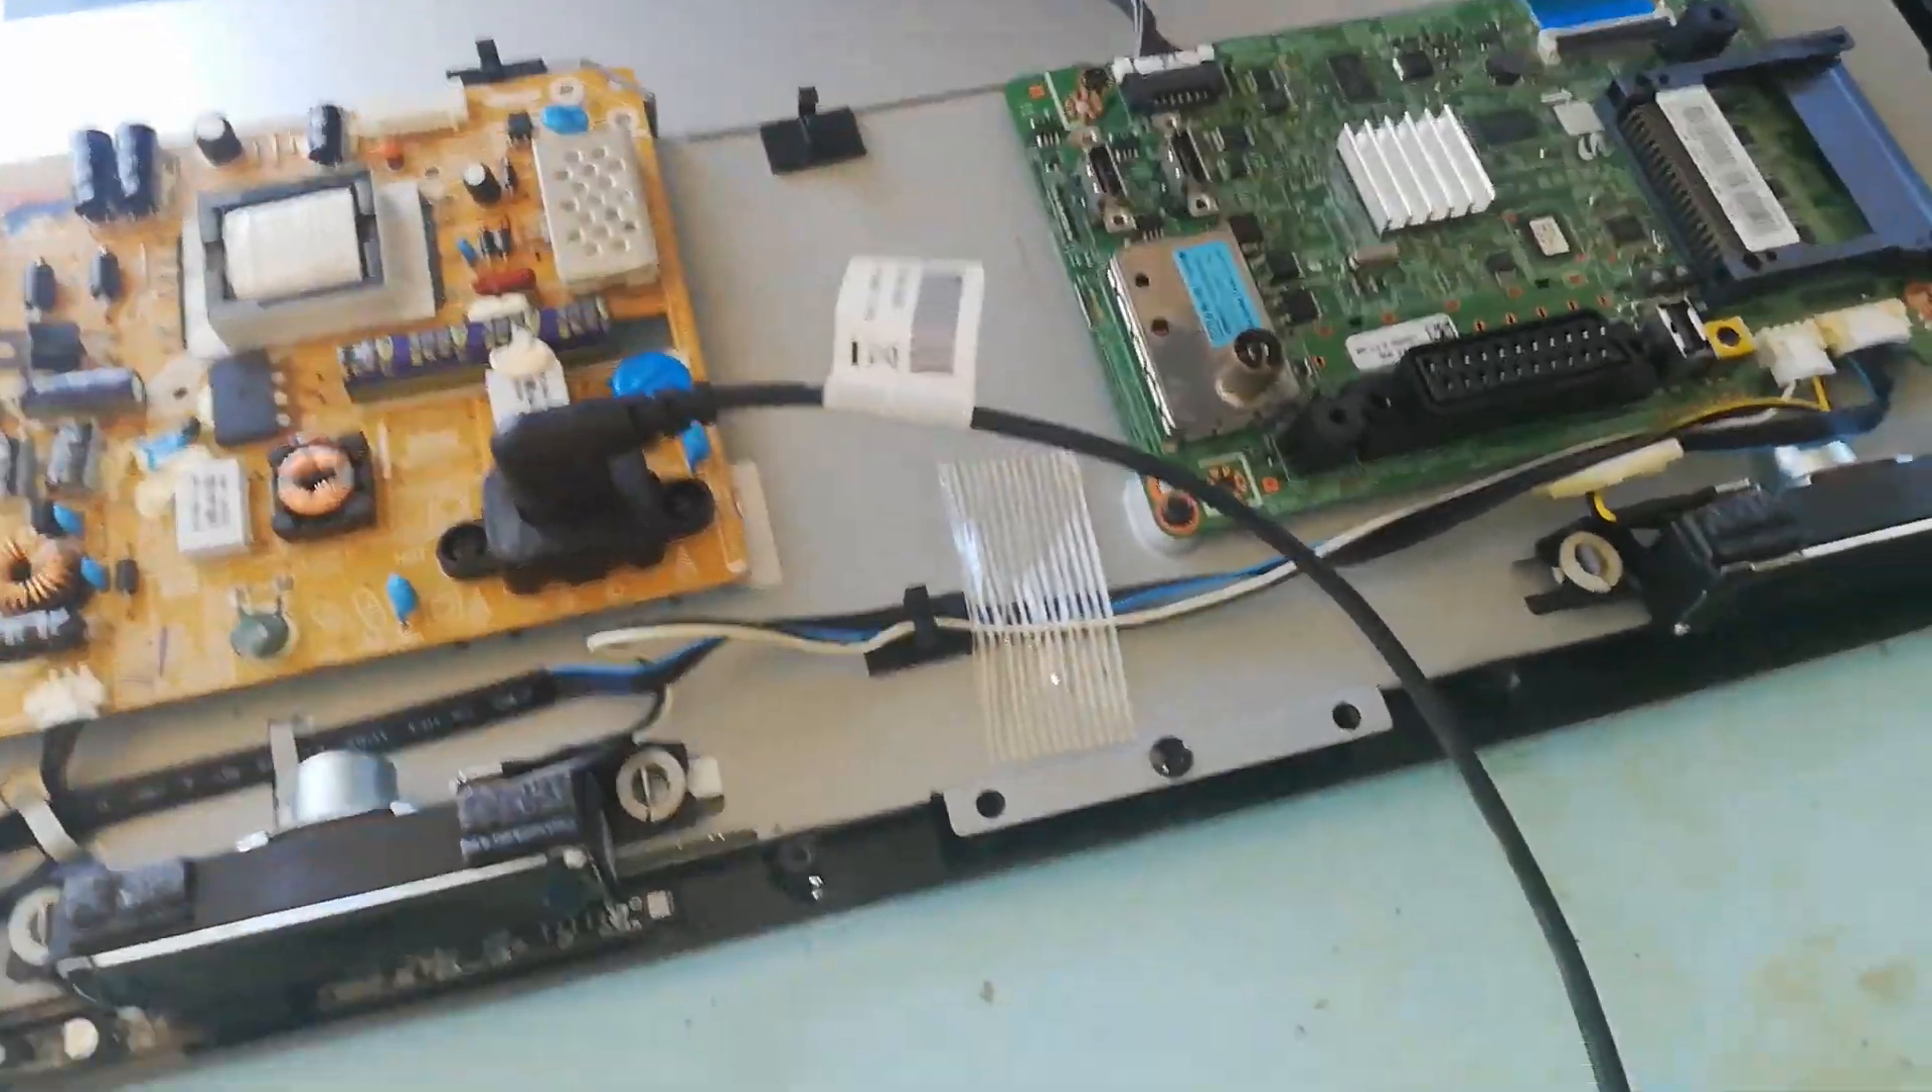O televisor montadinho Montado como quem diz Falta a tampa Em cima.